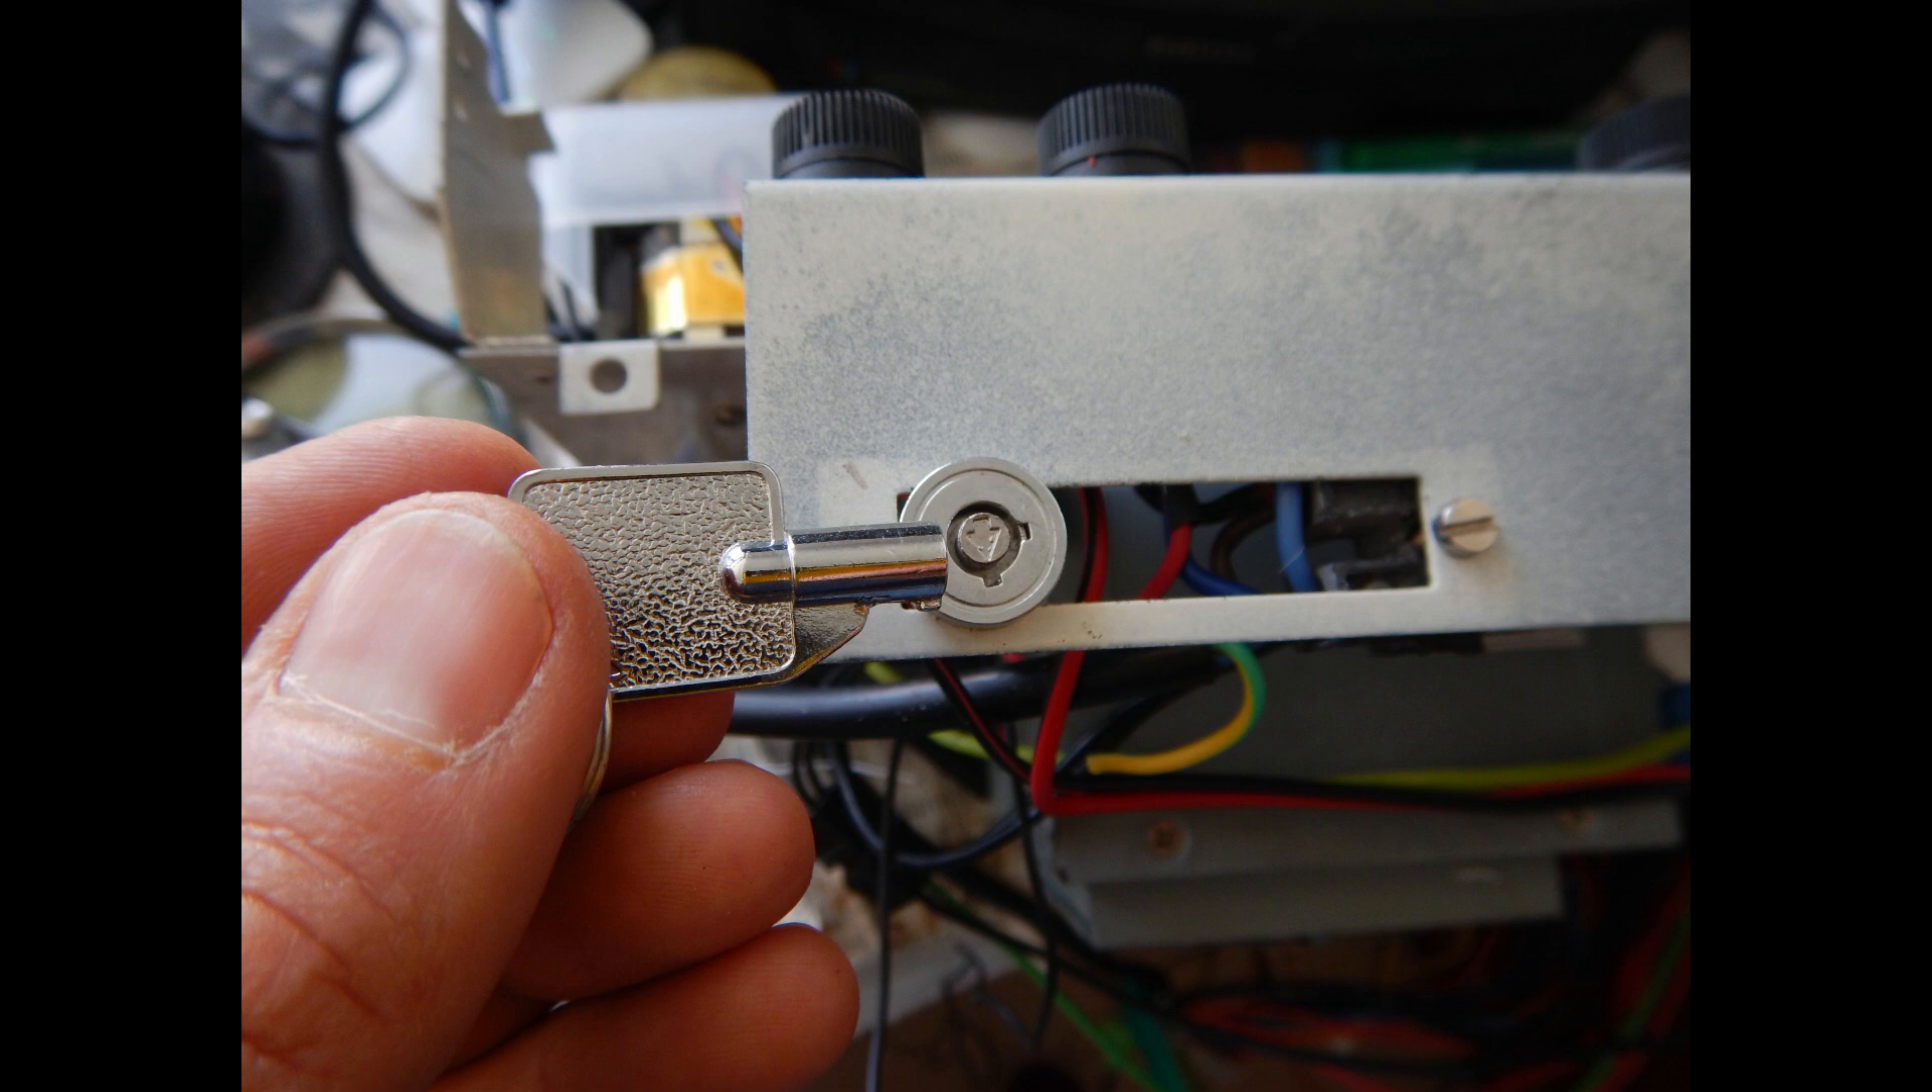I have found an old PC key switch that fitted in one of the chassis slots, so I can even remove the key when I don't need to use the test switch.